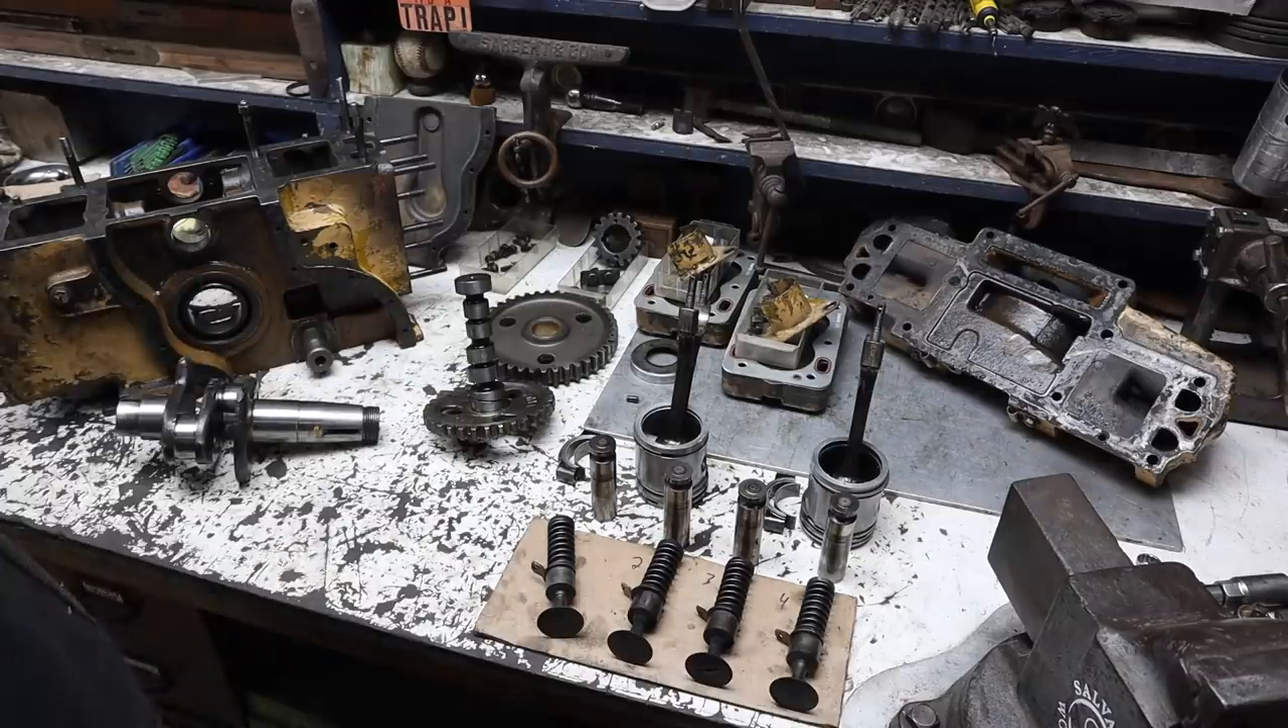So, this is the pony motor all stripped down to about nothing.